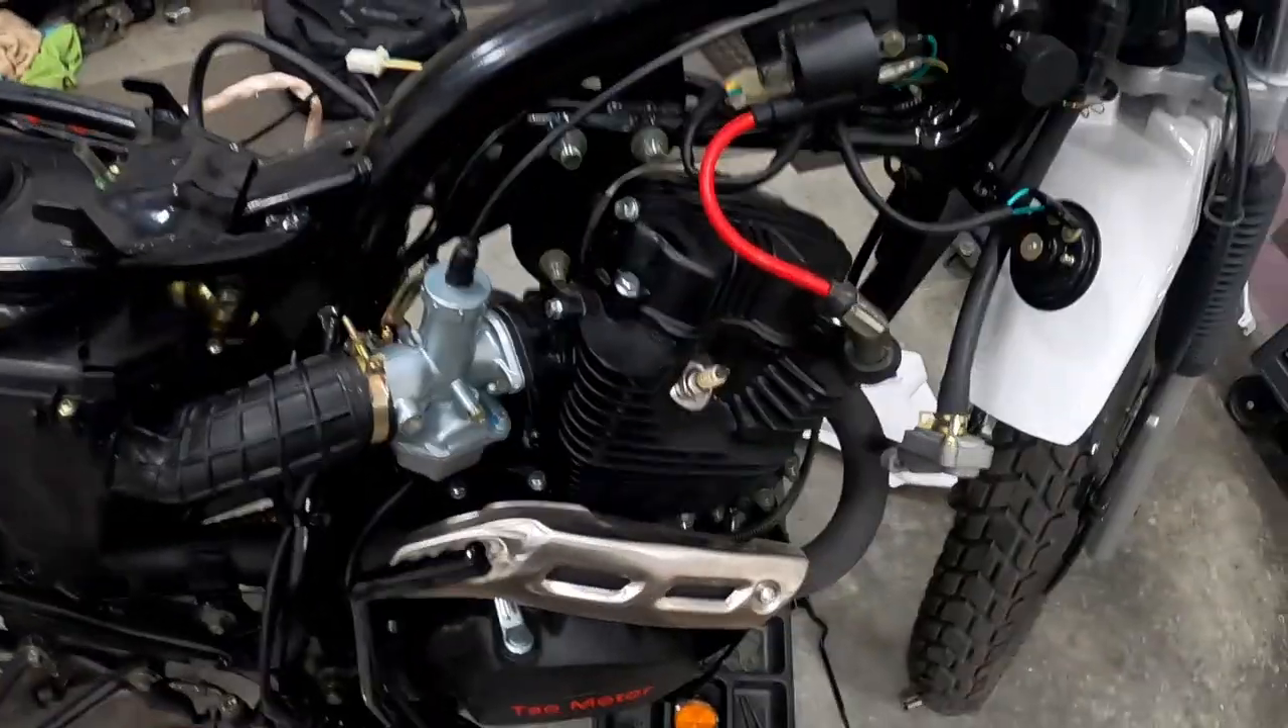I got the carburetor all back together and was doing a time lapse.